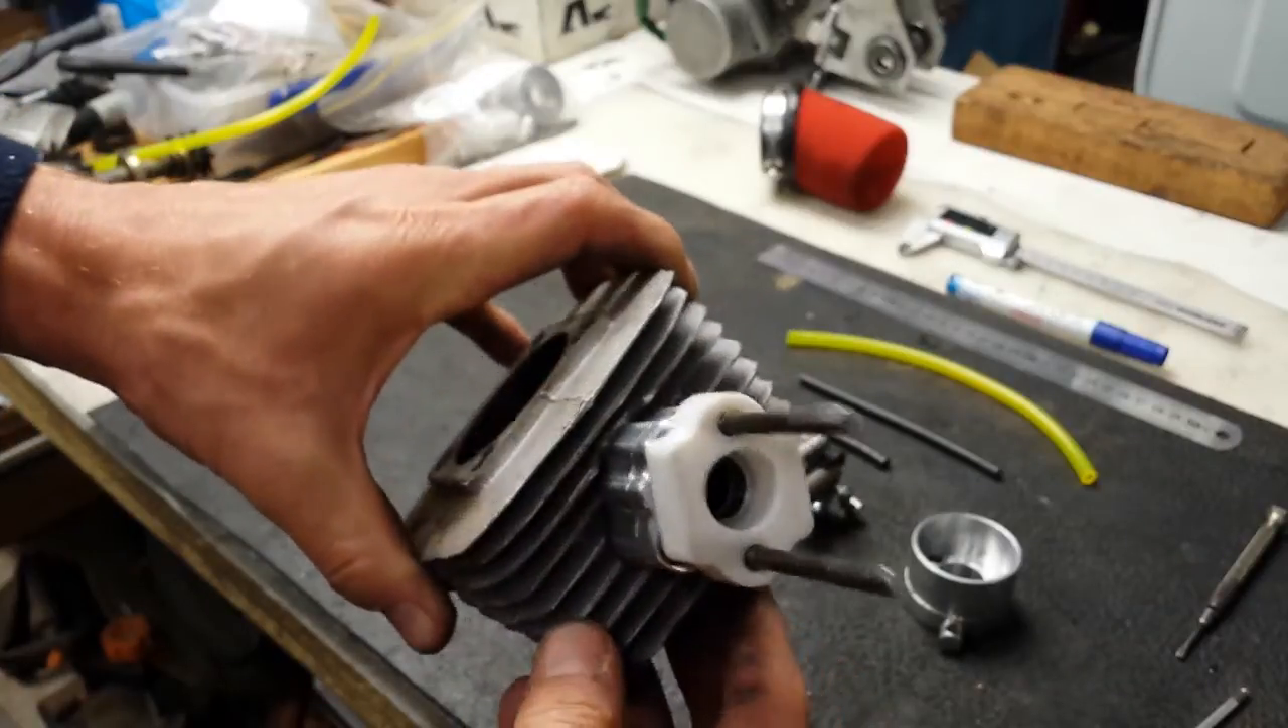Okay now you can see the thermal isolation spacer in place.